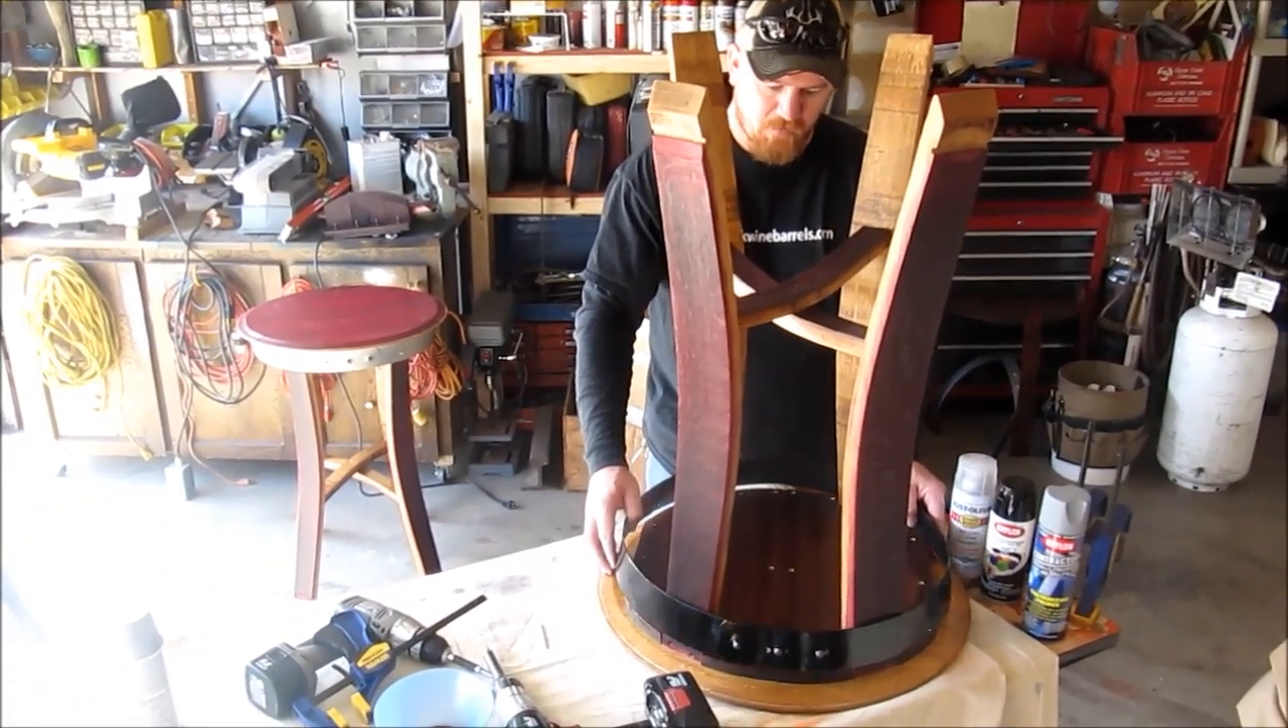Then we're going to push the band back down and mount it to our common board. Our legs are mounted on here now.